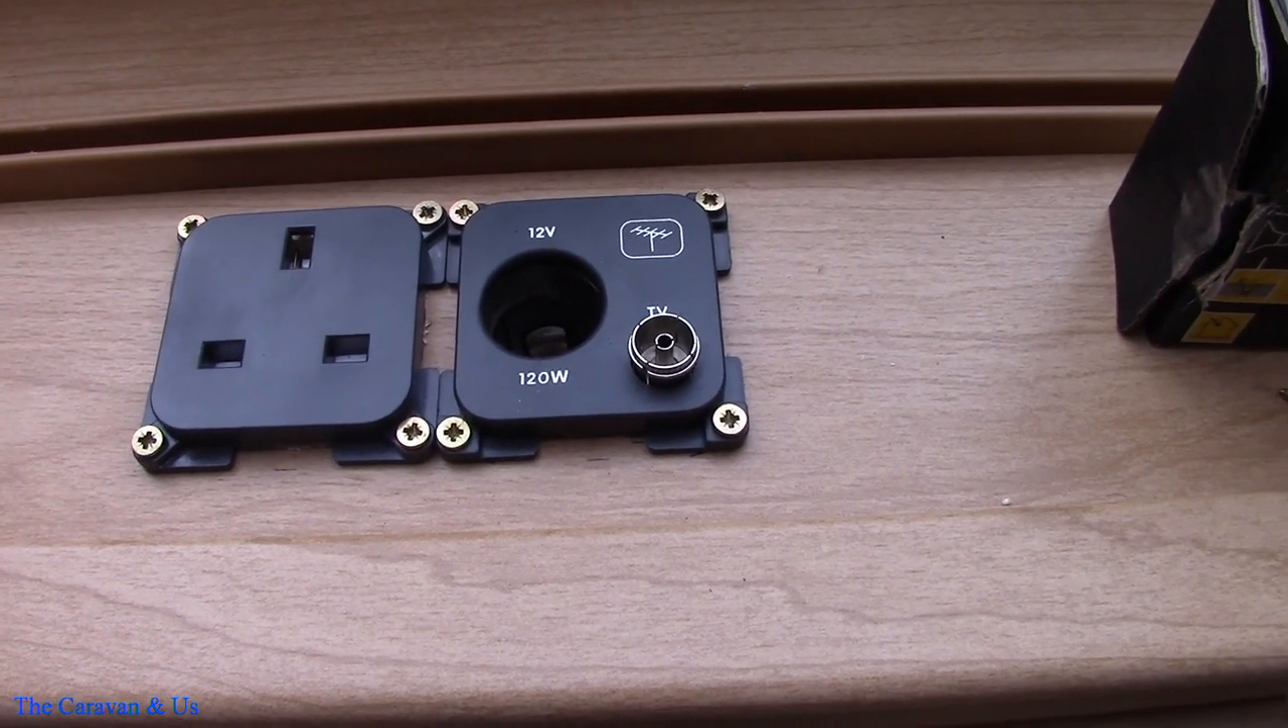So that's the two sockets wired up in place and fixed.